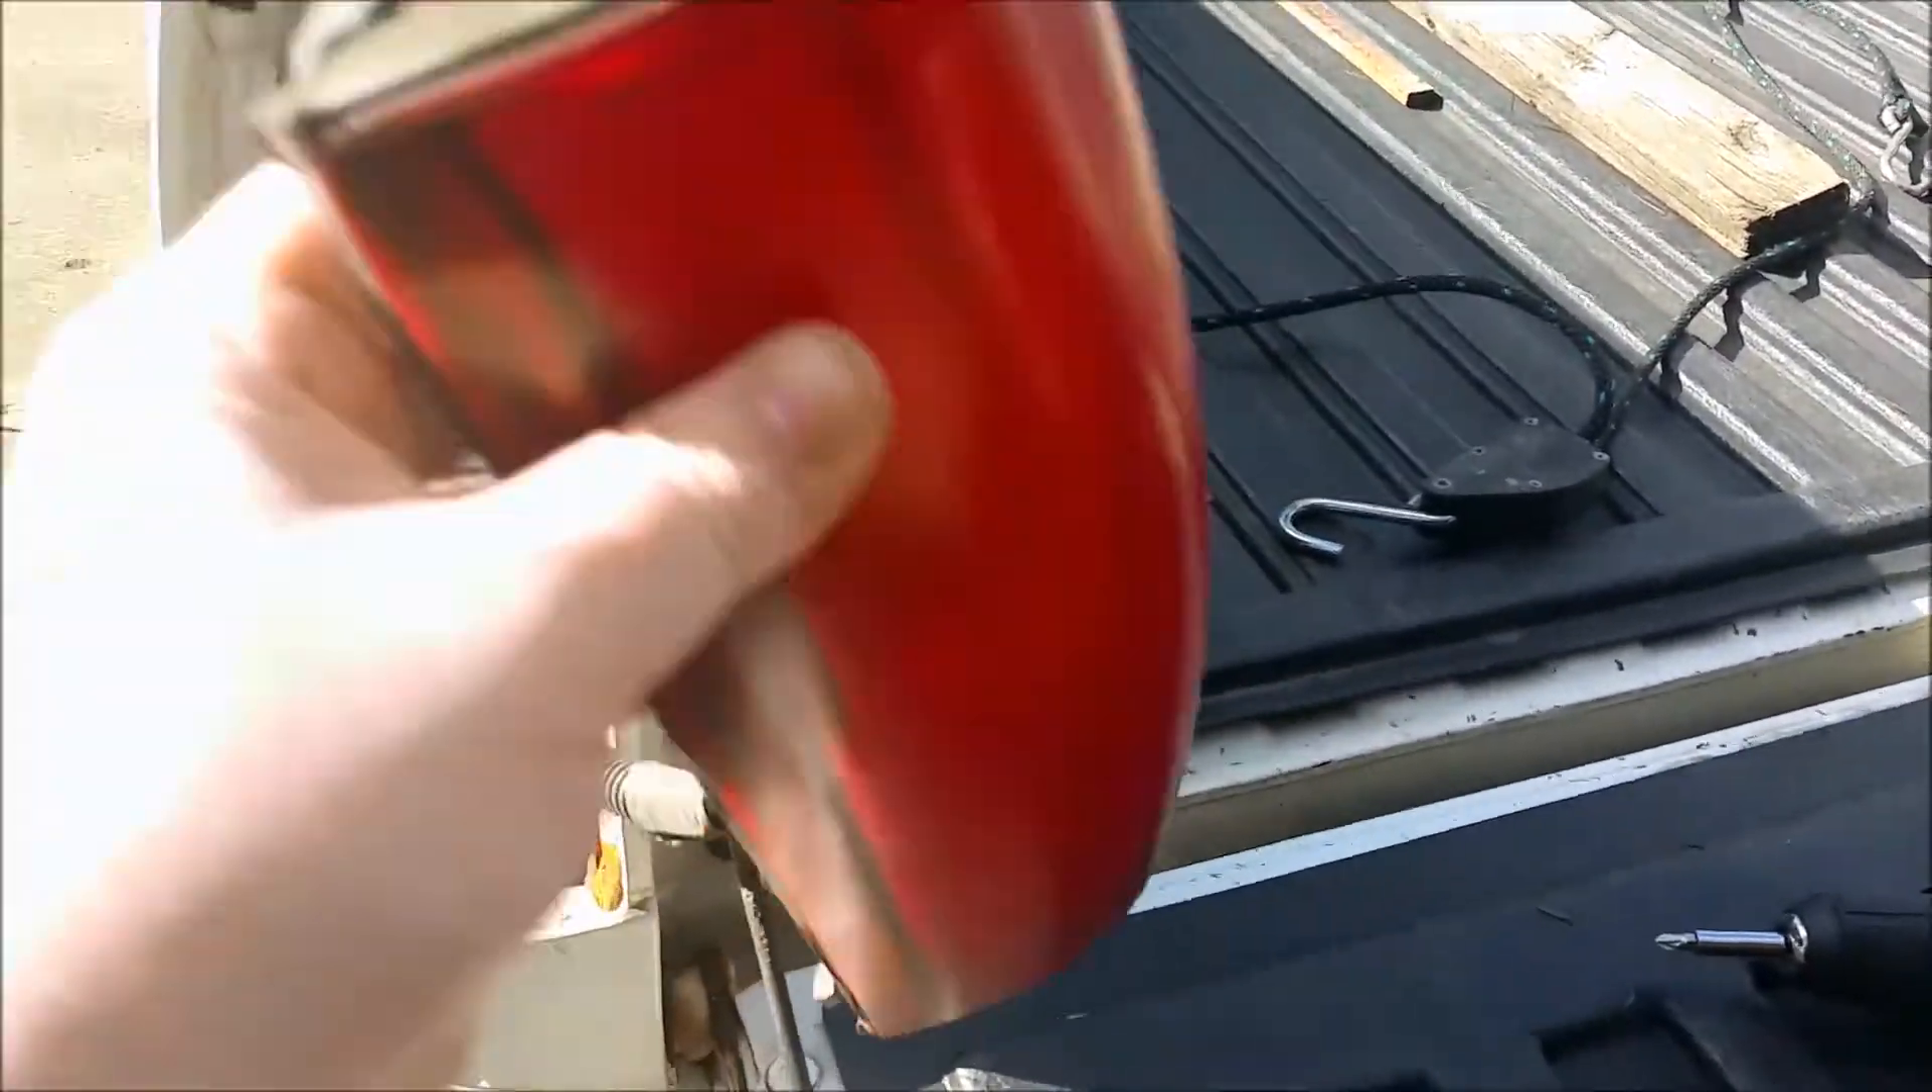I have the tail light assembly out.